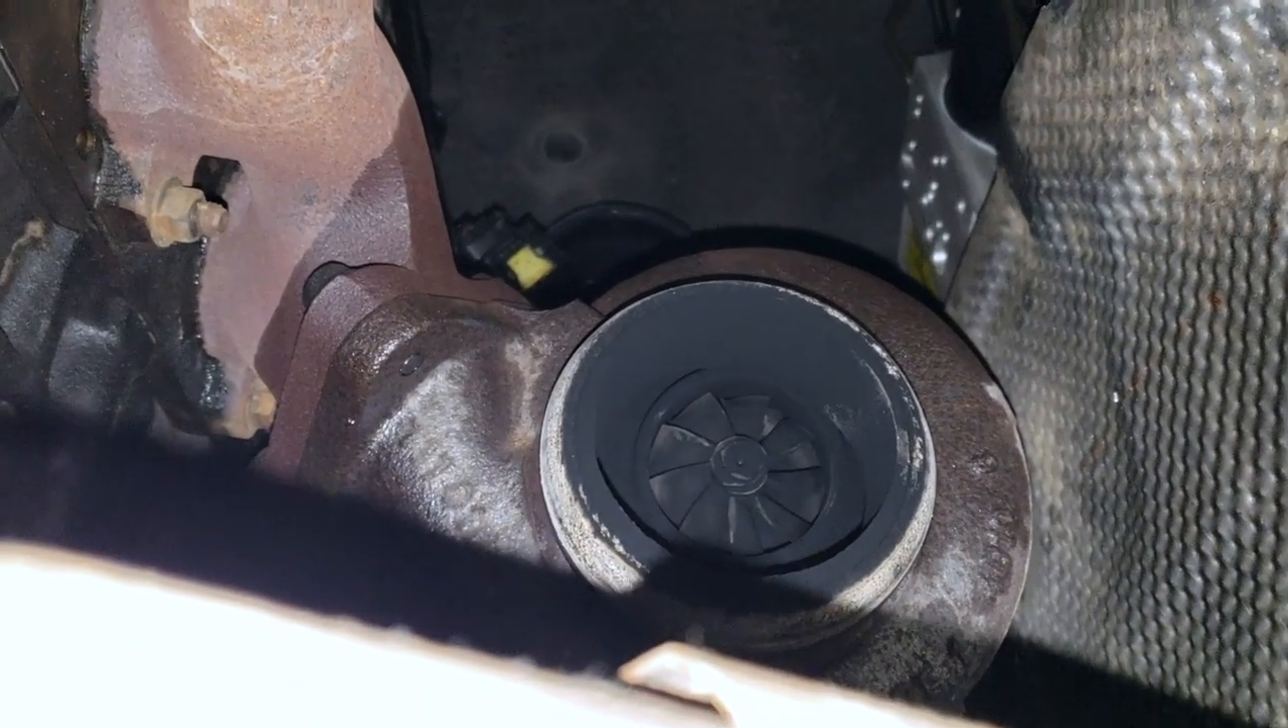Alright guys, down pipe is out and take a look at the world's tiniest little turbine wheel.